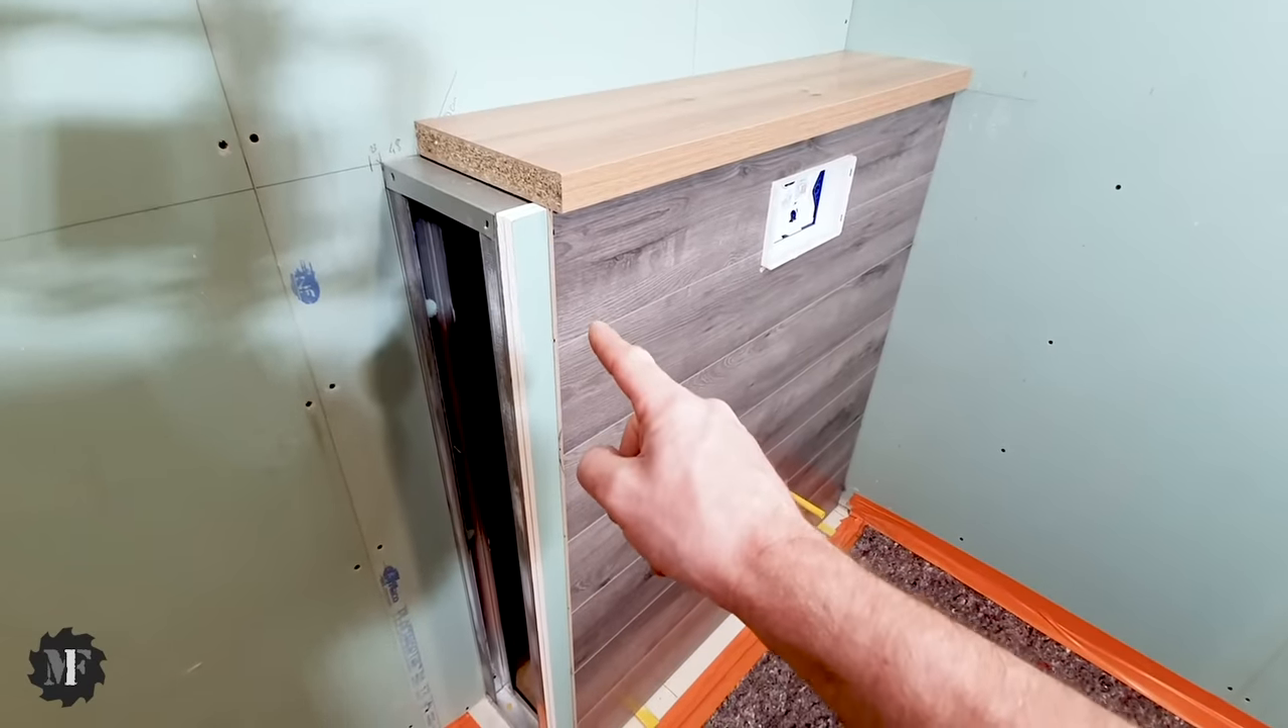J'ai assemblé toutes les lames. J'ai mis le panneau à dimension.